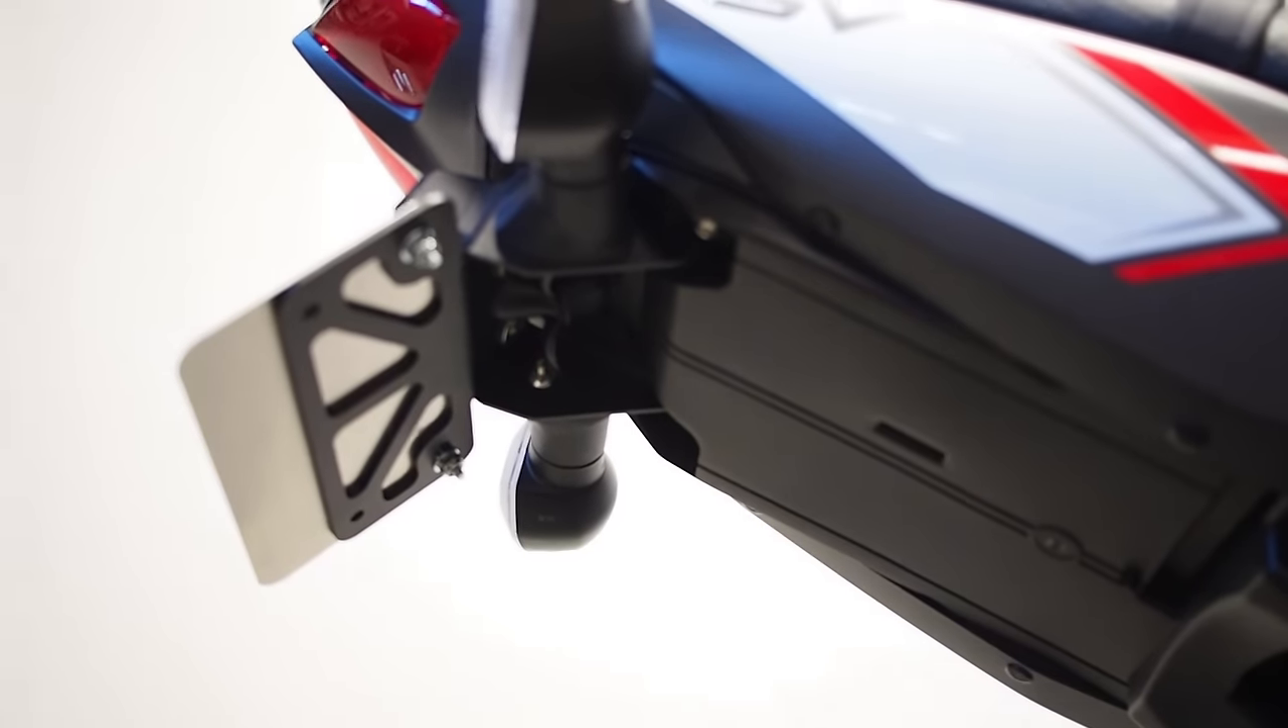We've got the license plate back on there with the dealer supplied hardware.